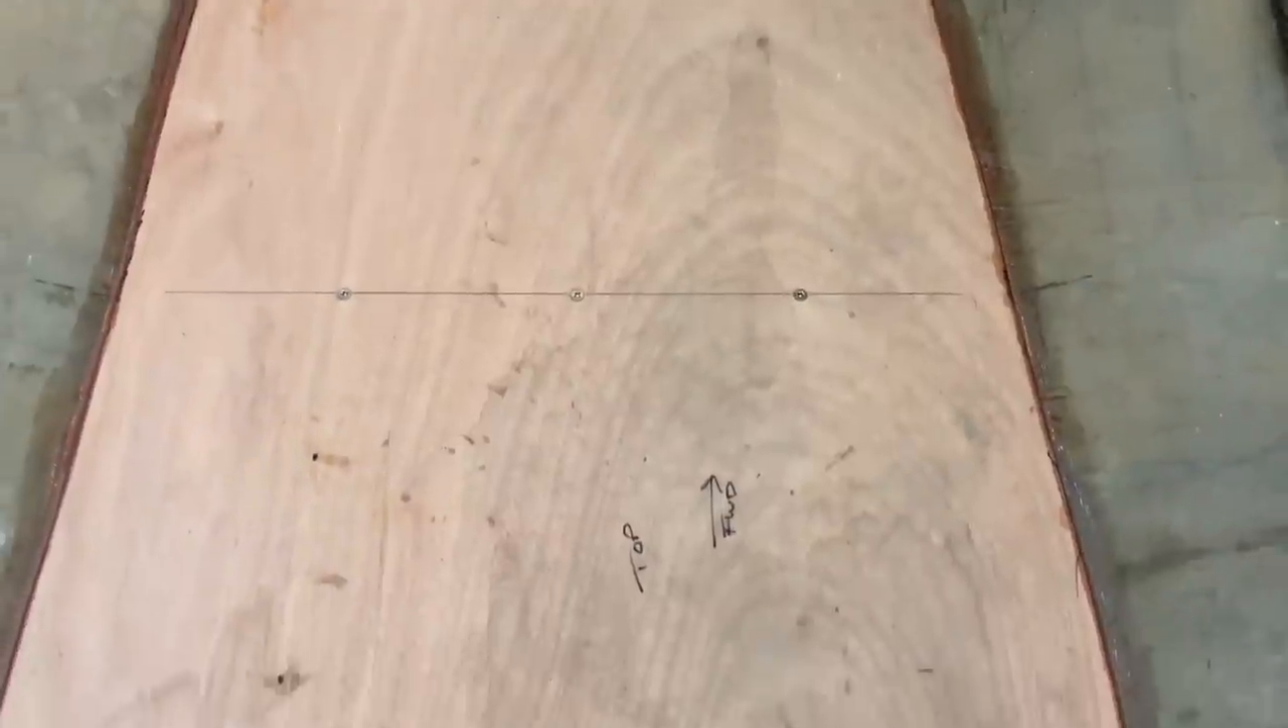And there we go the floor is down and it is not coming back up again I've just used three screws through each of the floor bearers to hold it in place.